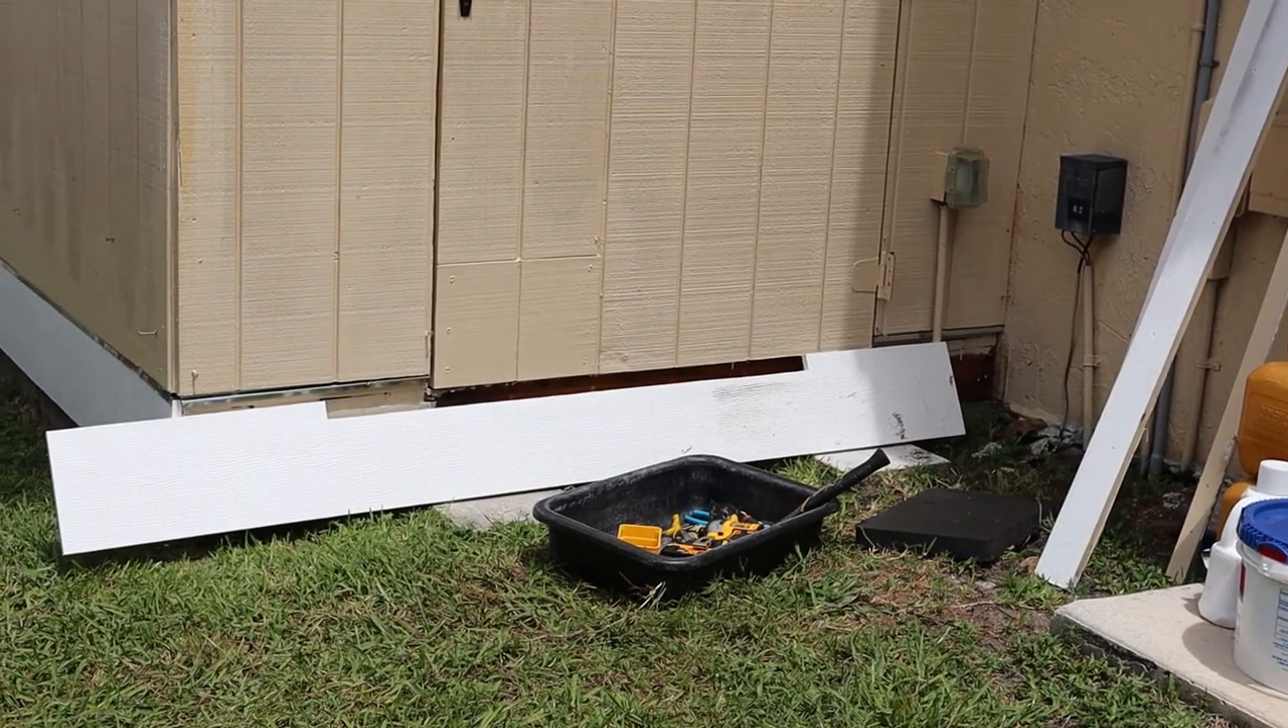I'm about to put up the last piece of trim board. You can see there, I had to notch it for the door.